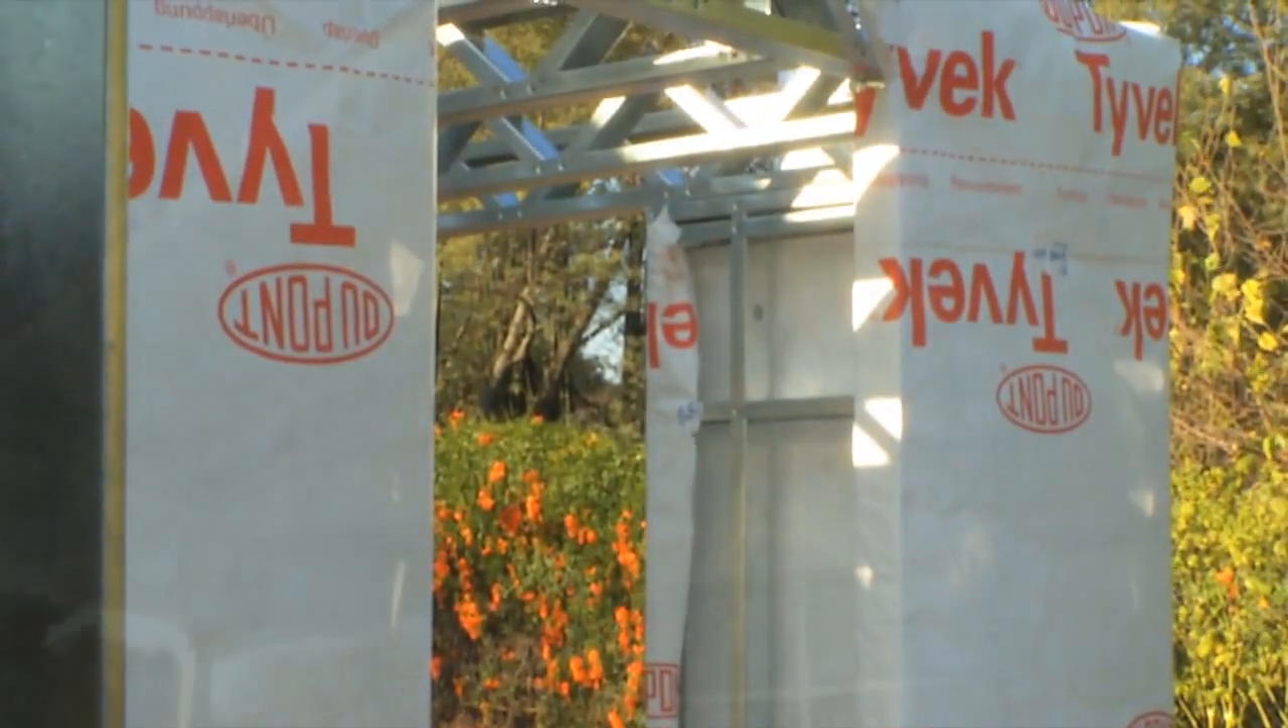The vapour -permeable membrane, or house wrap, supplied by Marshall Heinz, was fixed to the outside of the wall frames.